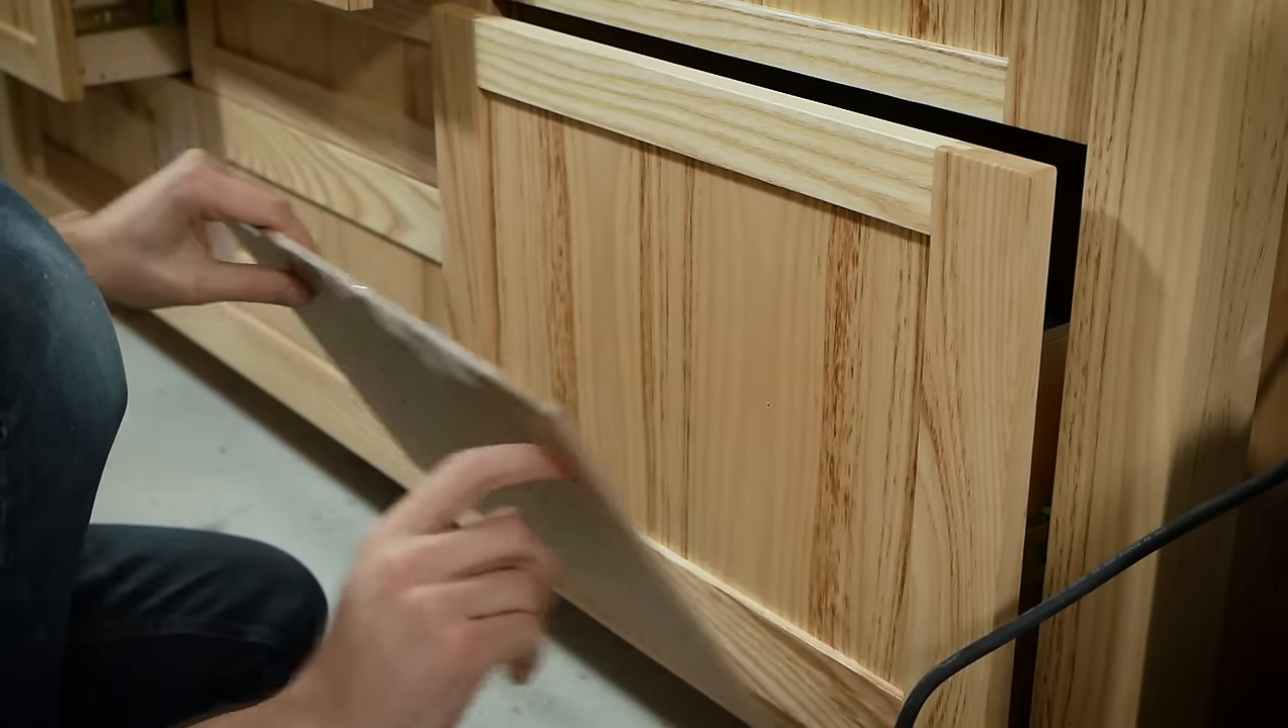But I'm not done yet. I need some drawer pulls so I can open these drawers.